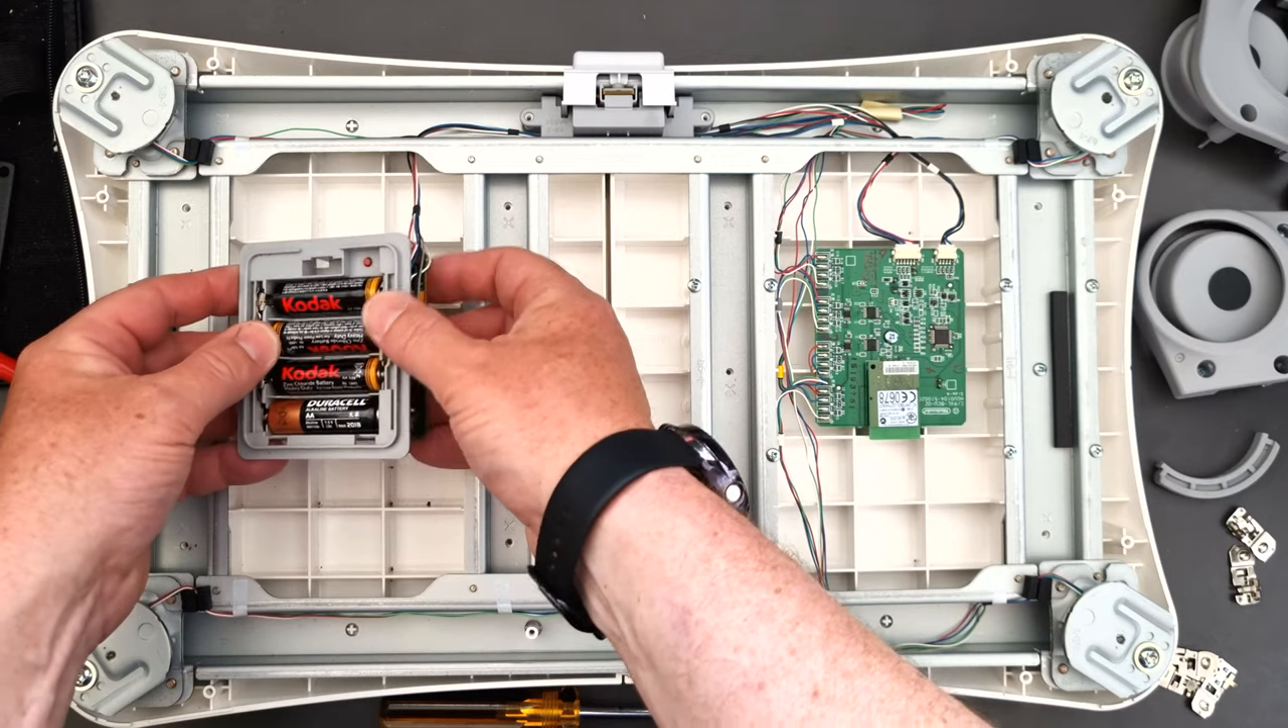The batteries are in place.